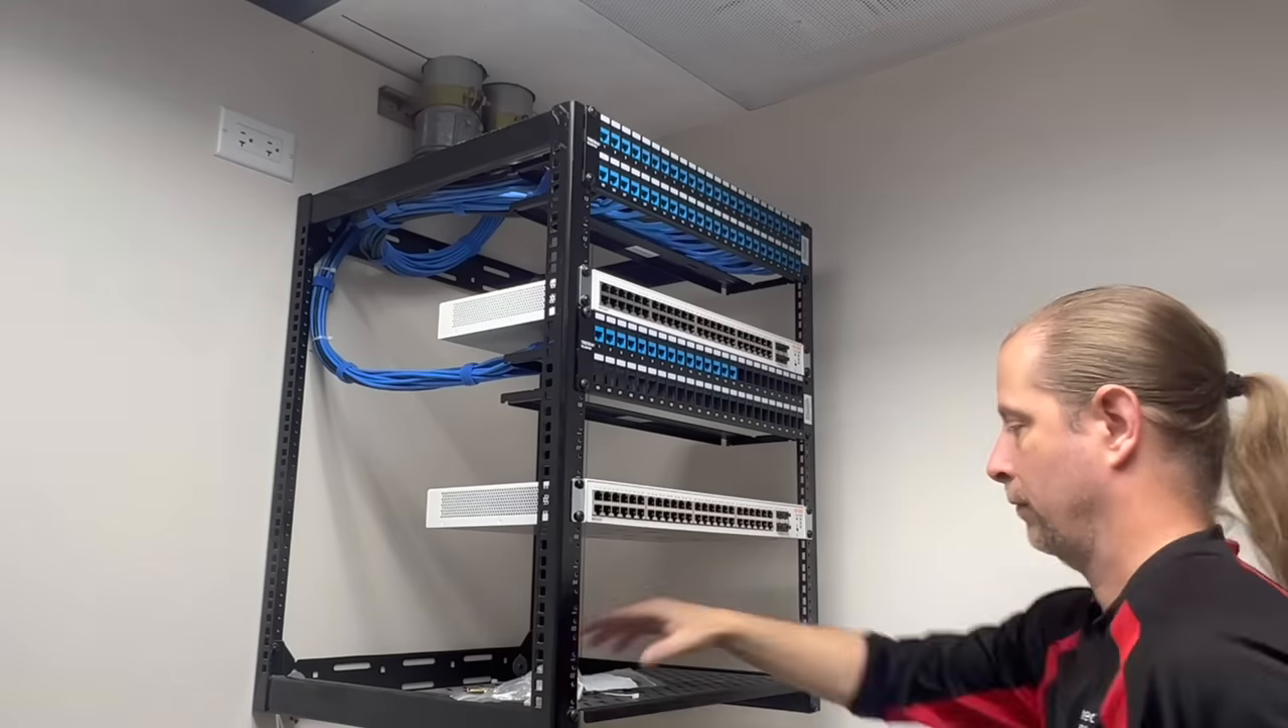Got all the switches in place.